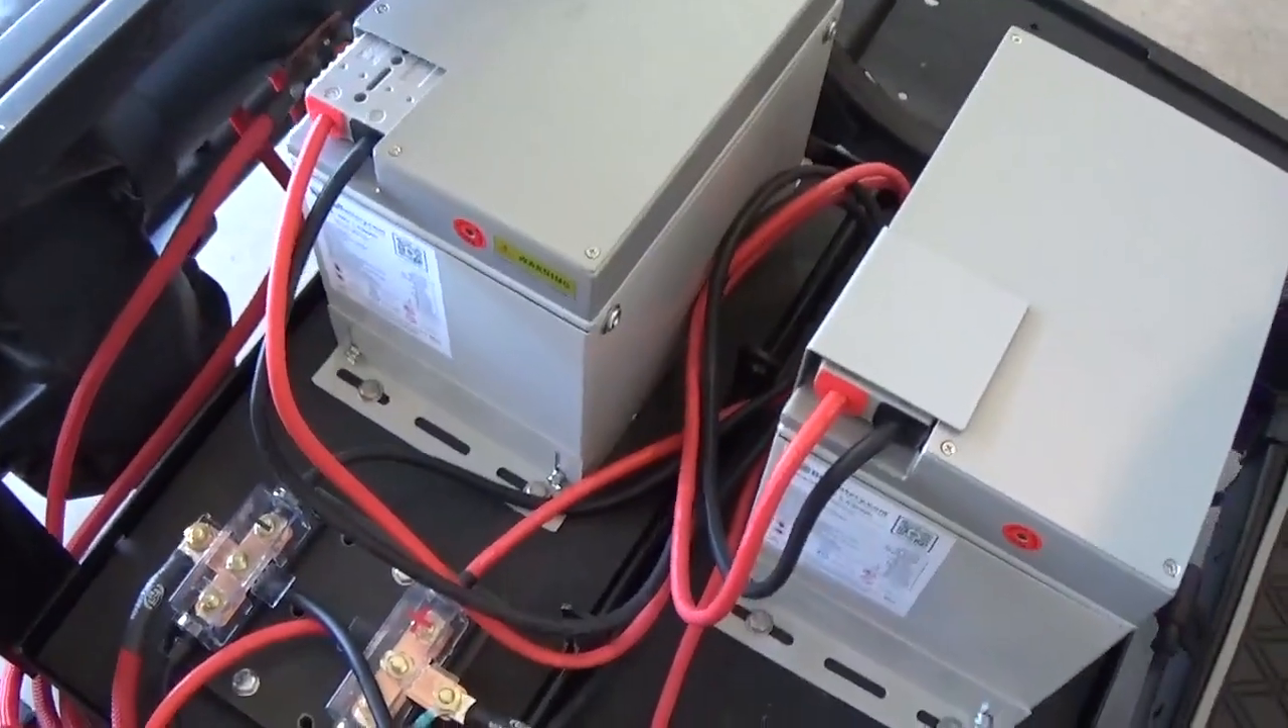All I did with the excess wire is just lay it between these batteries and that's perfectly fine.